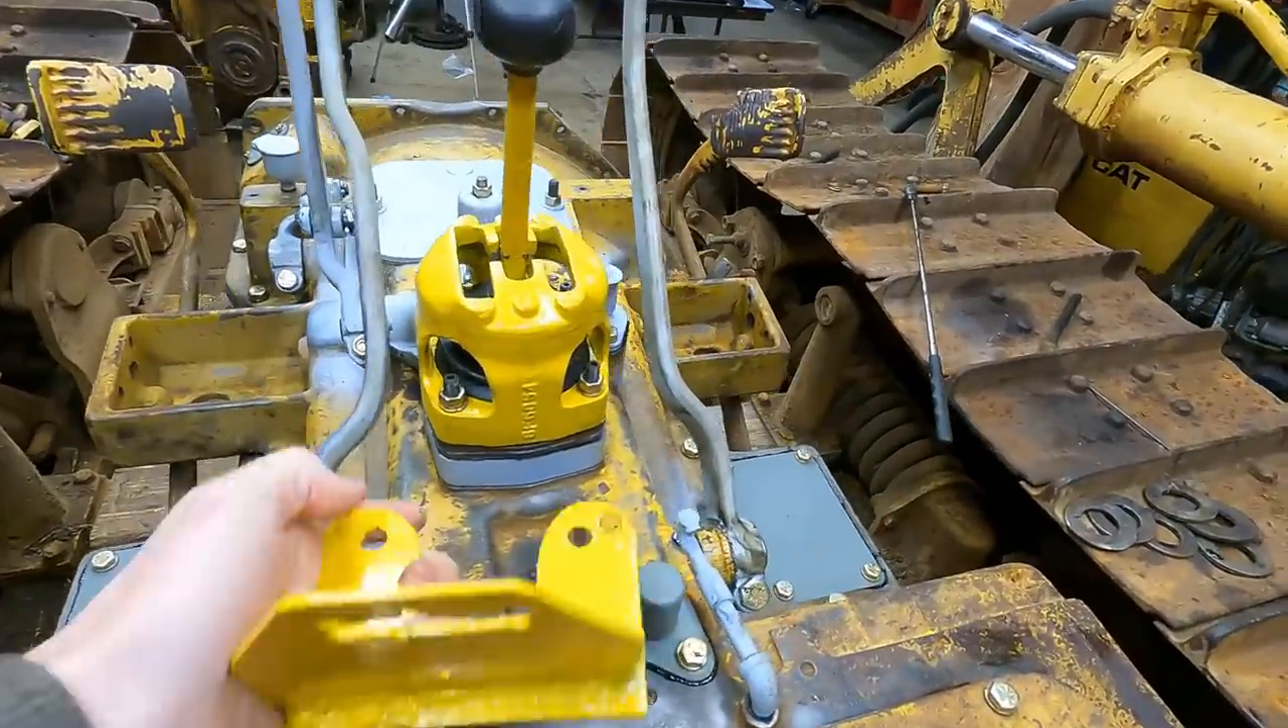One other thing I haven't installed yet is this. This is the winch gear selector.